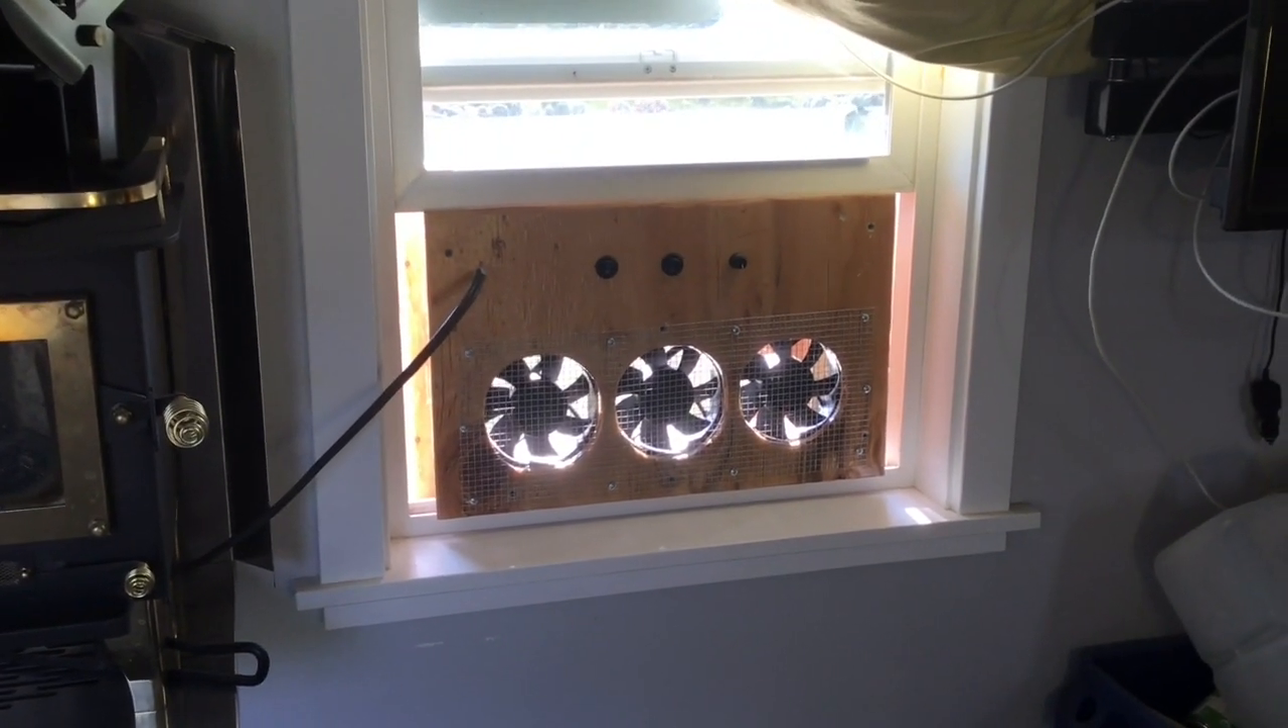You can see that the window holds the unit nicely.